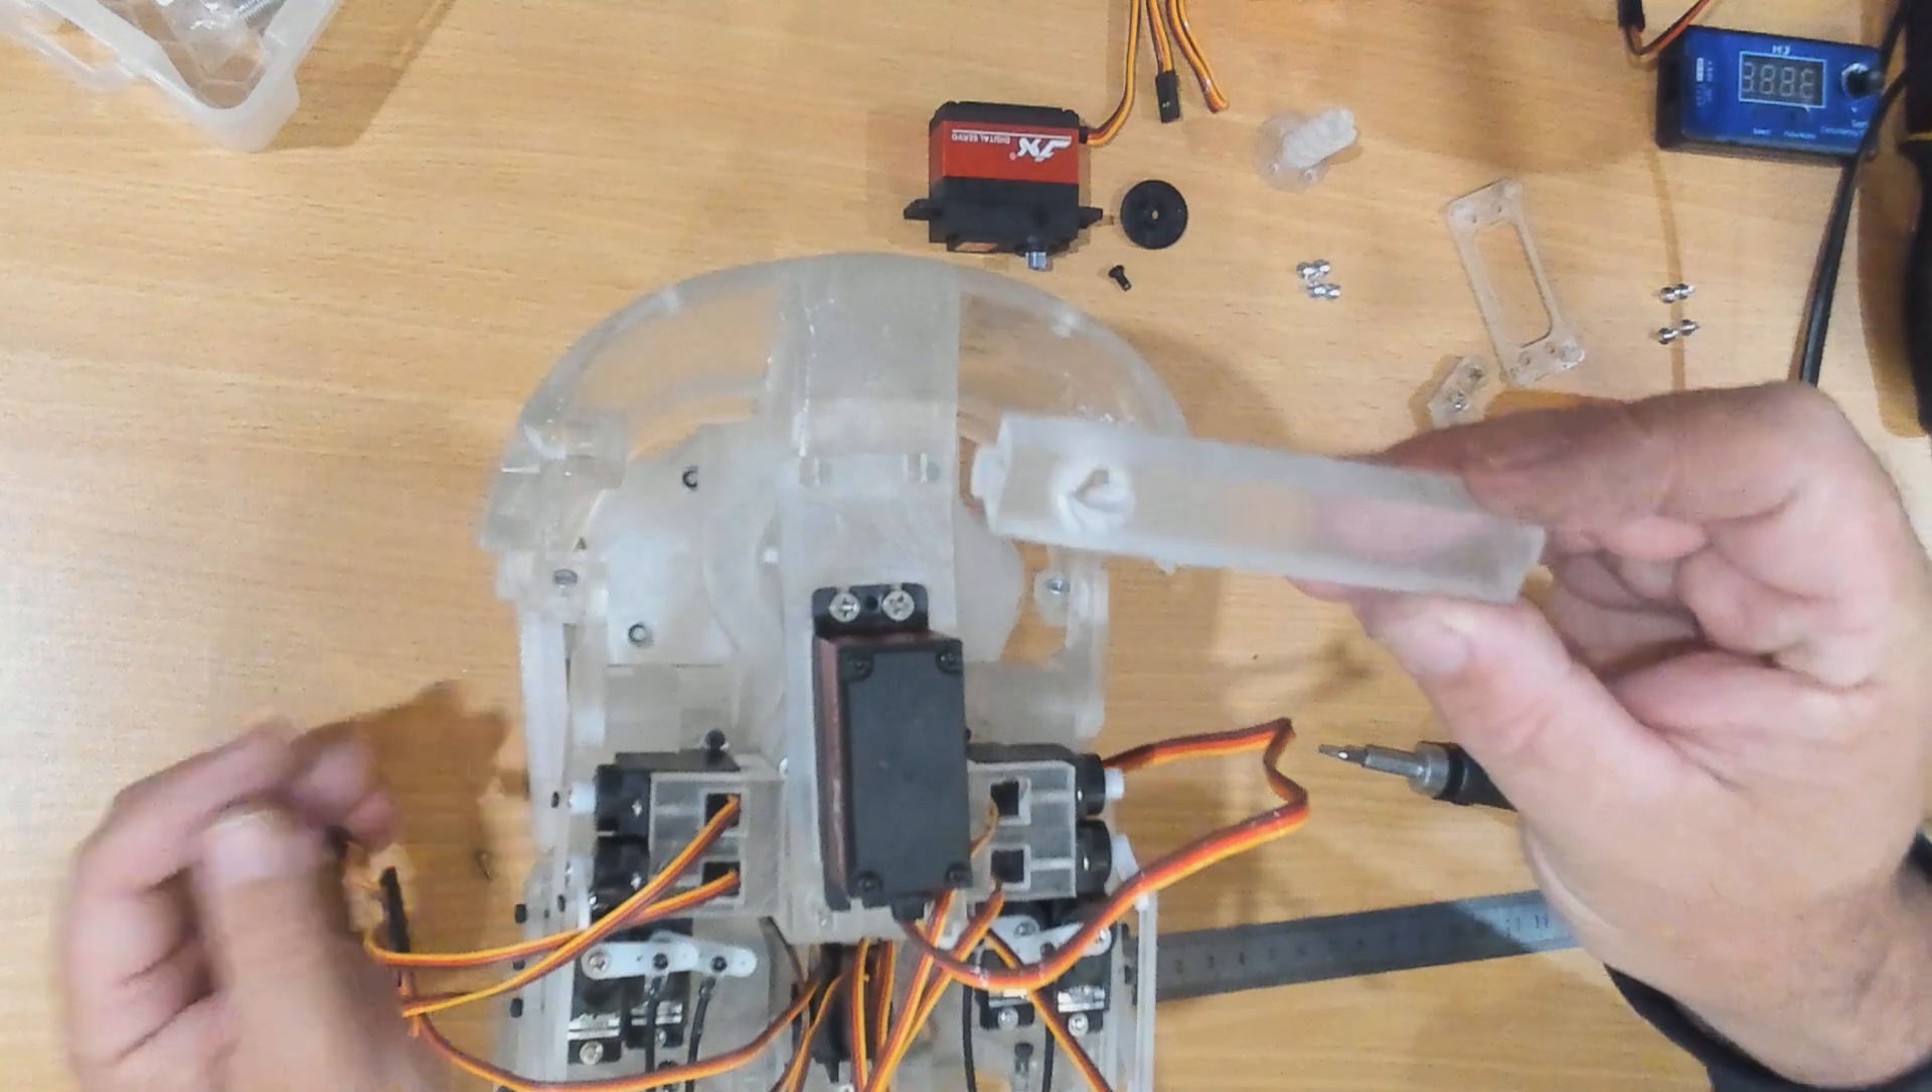Now we do have this bar that still needs to go in and in this bar we have a threaded portion and that will screw in like so.